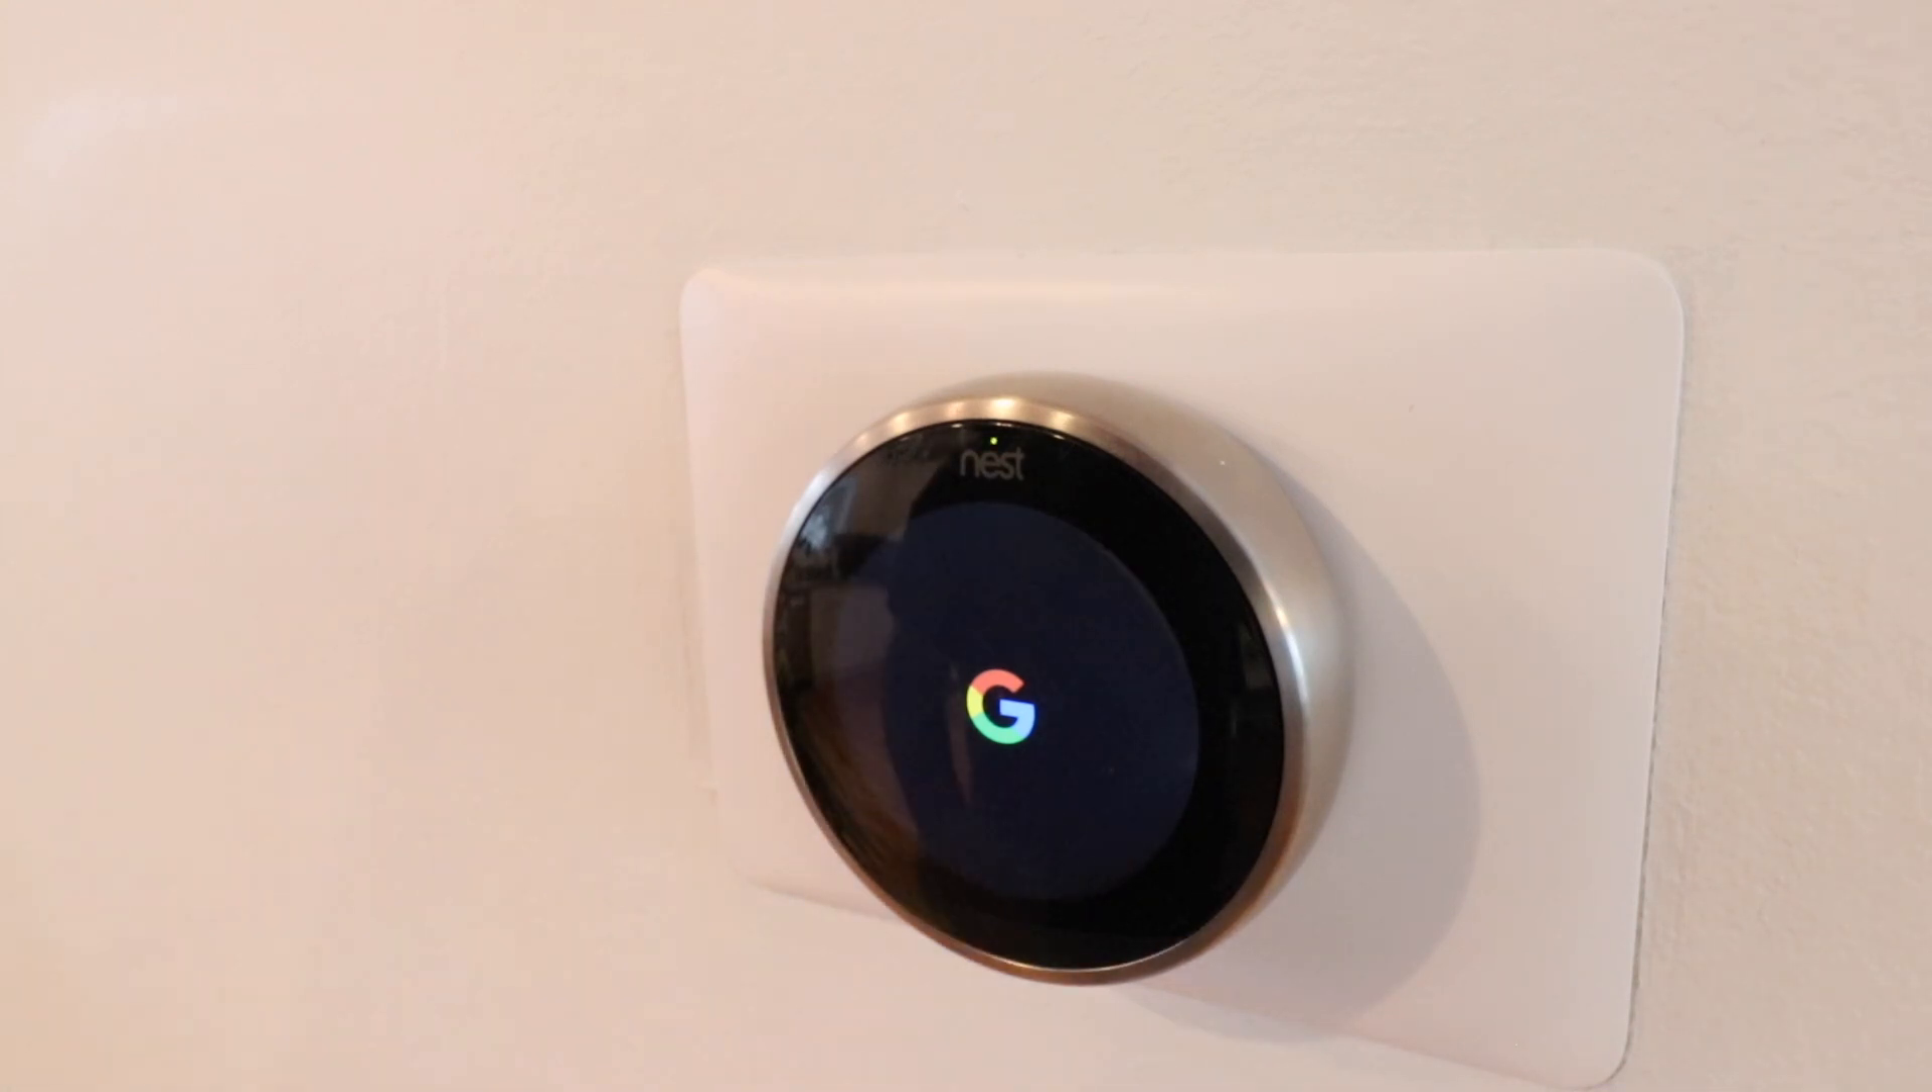So I'm just going to go ahead and press it onto the base plate and now we've got our Nest Gen 3 thermostat installed.